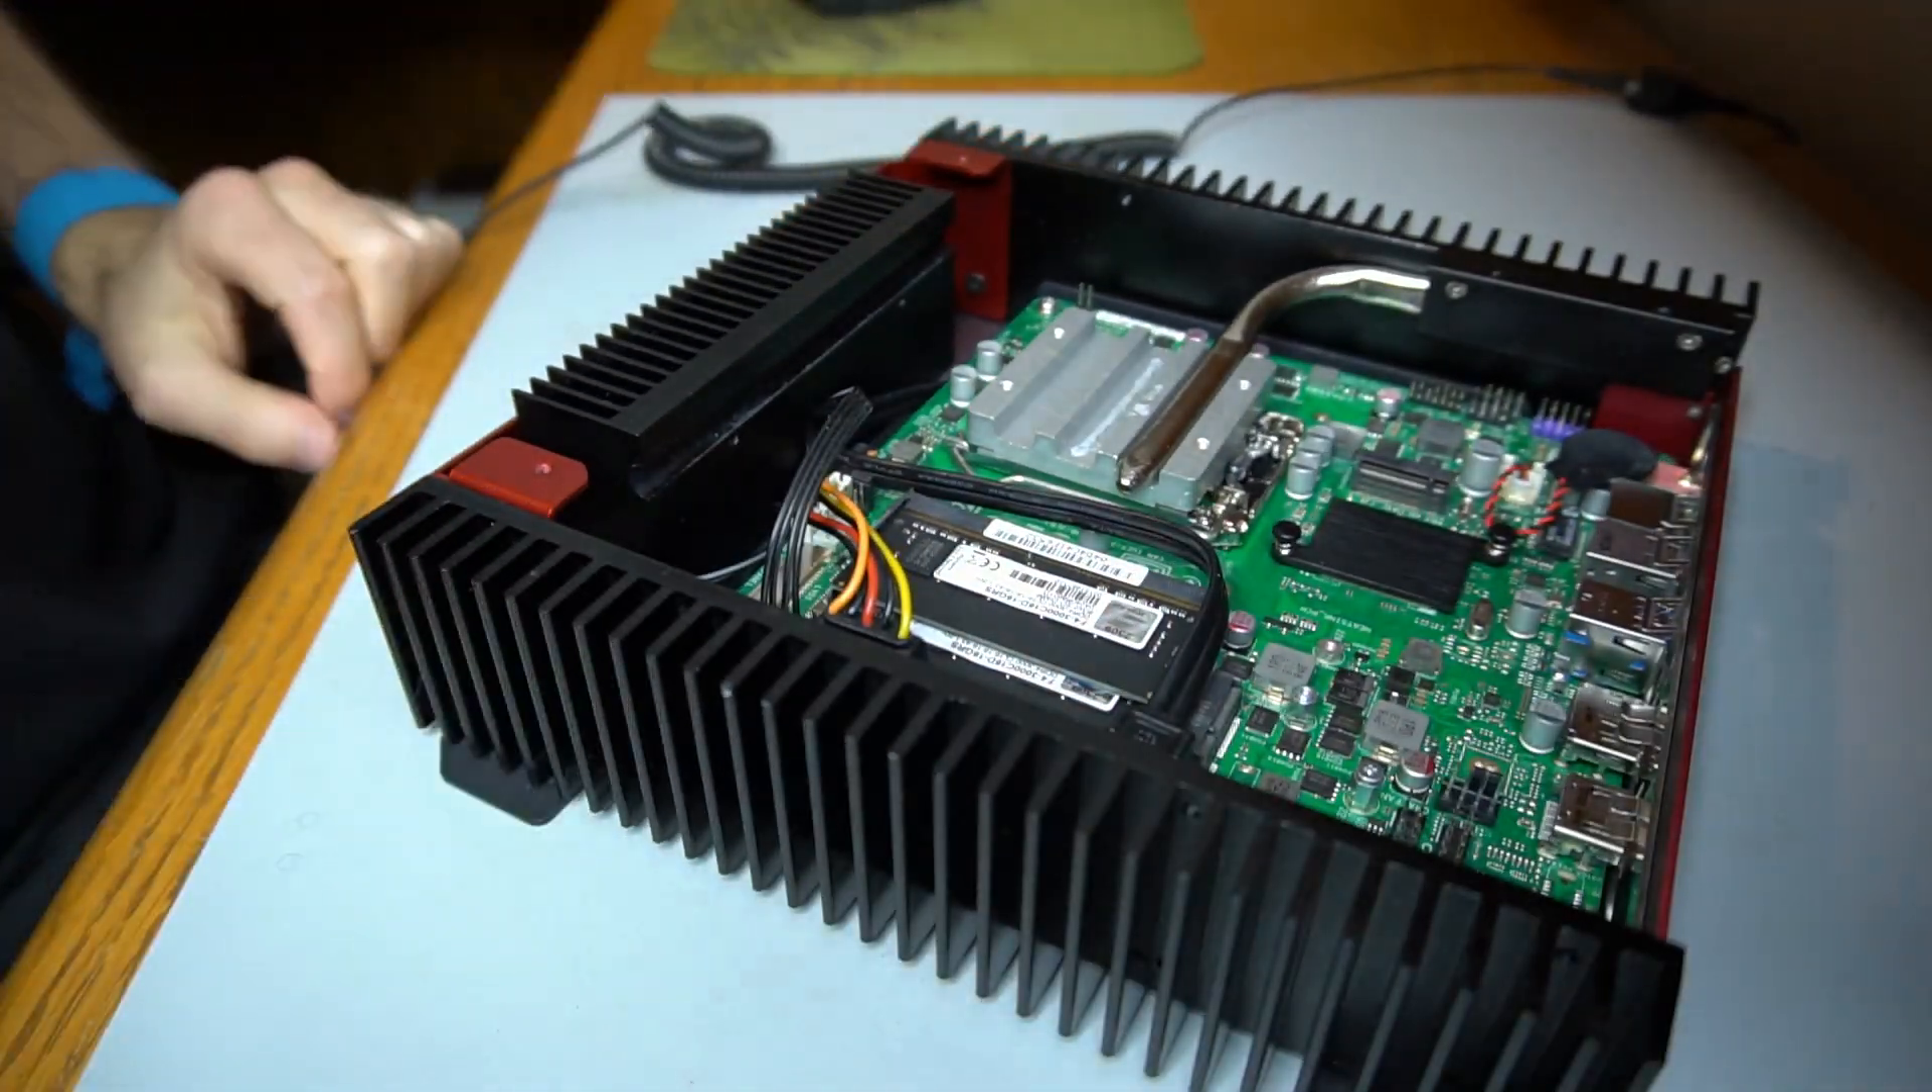A front heat sink is dropped in front of the motherboard.